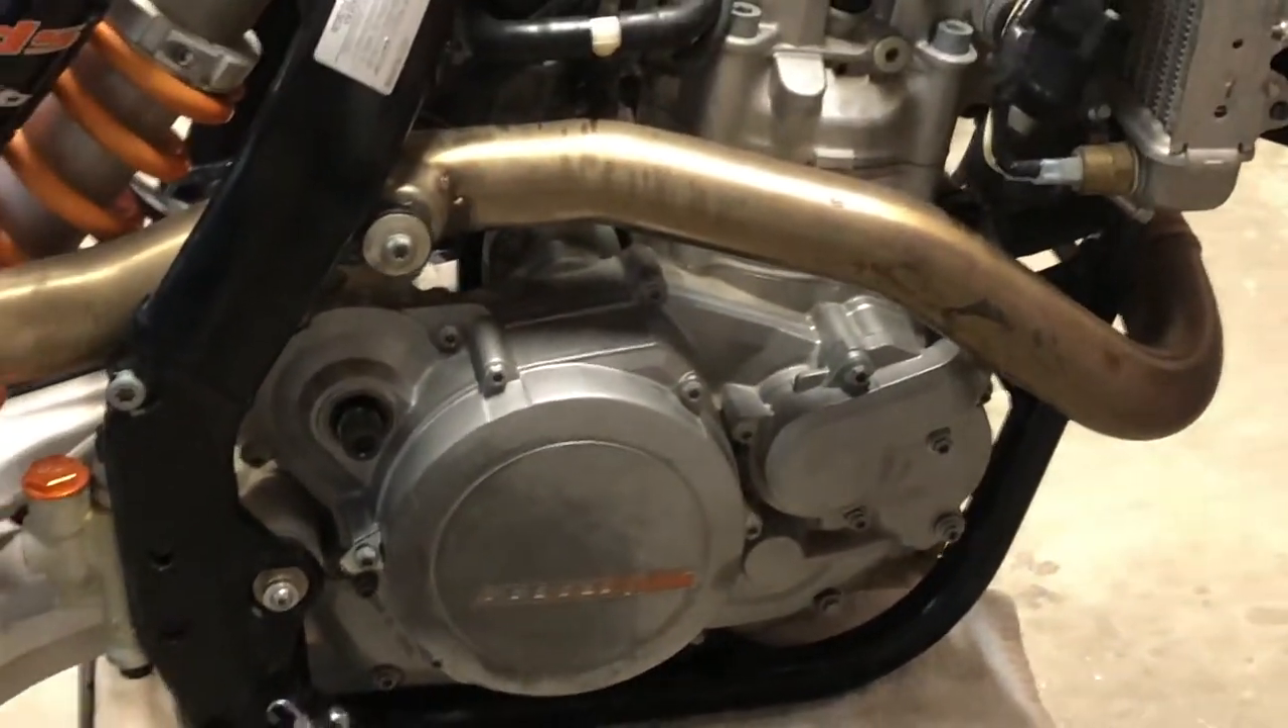The side cover's on, all the screws are torqued down.